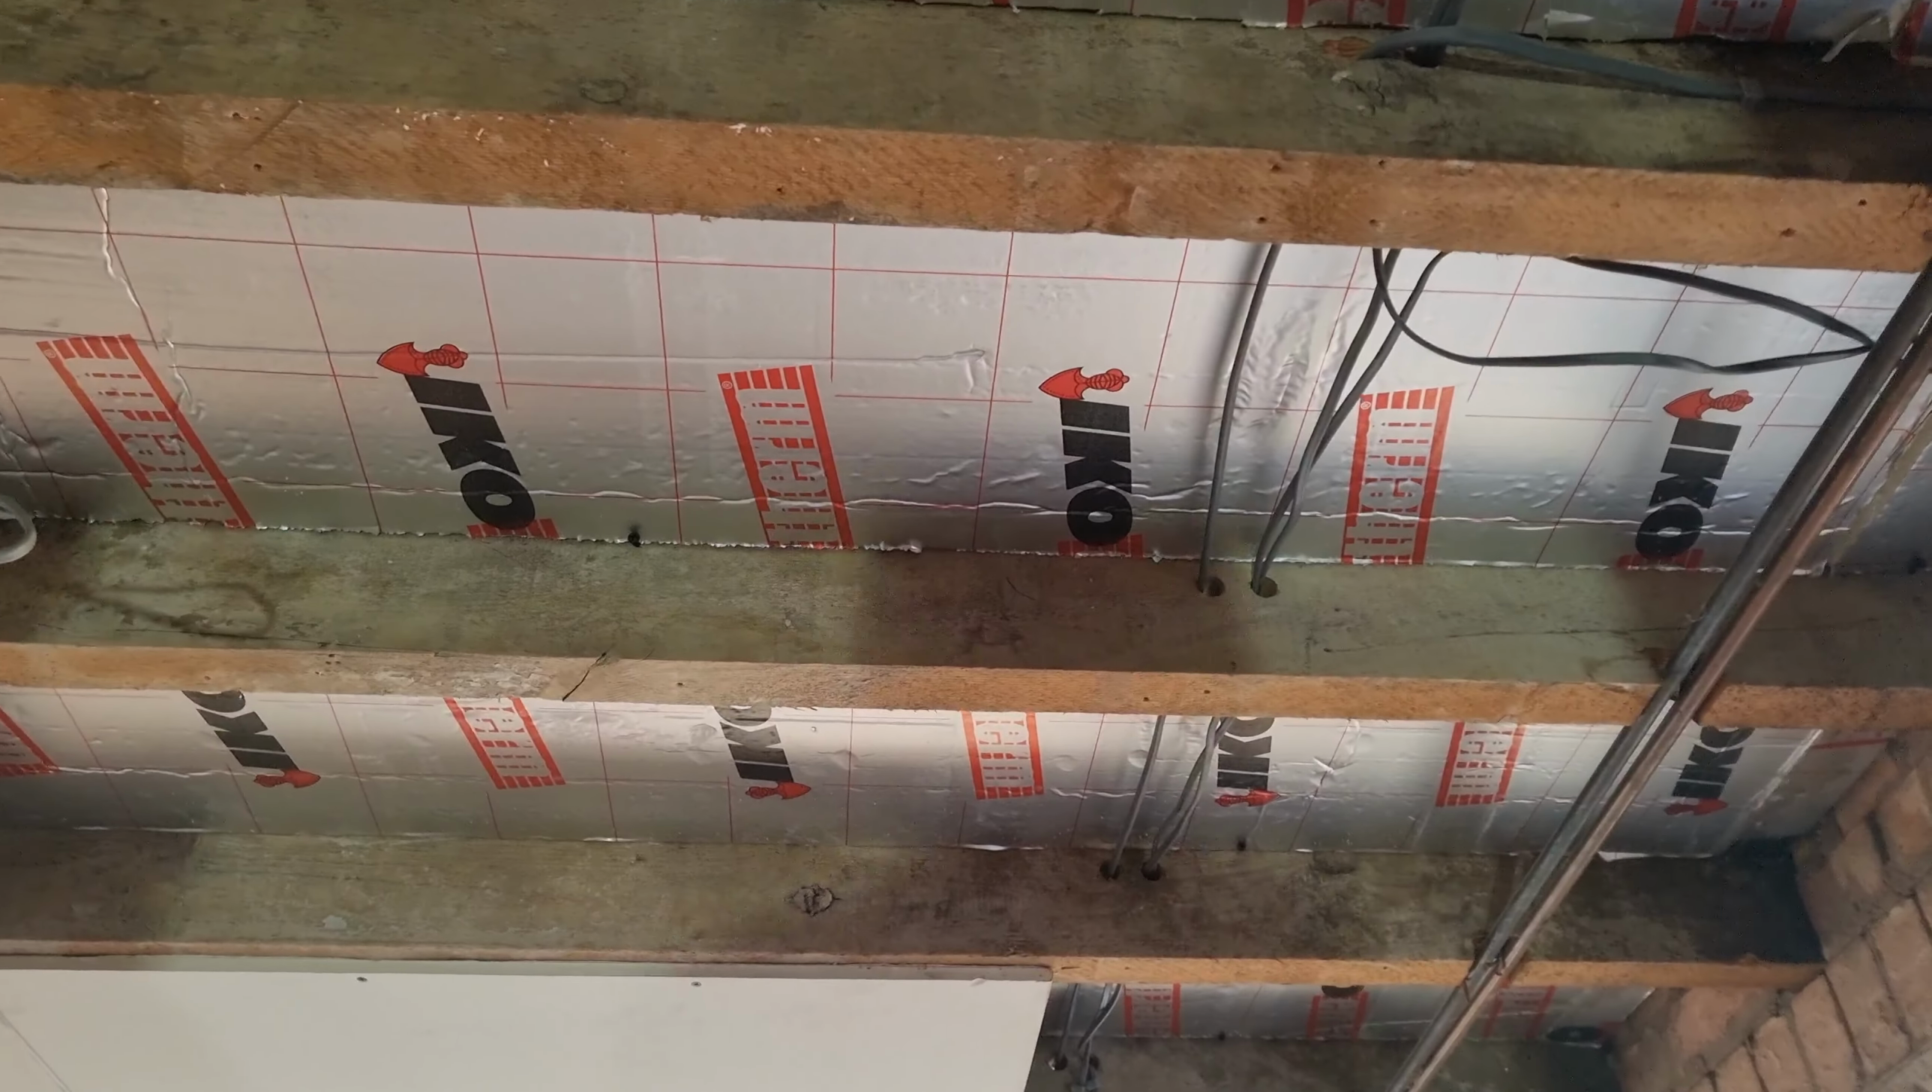As brother Sanawar and Sanawar are putting on the new plaster boards in the ceiling, I forgot to mention that the insulation, as you can see silver, has already been put in.